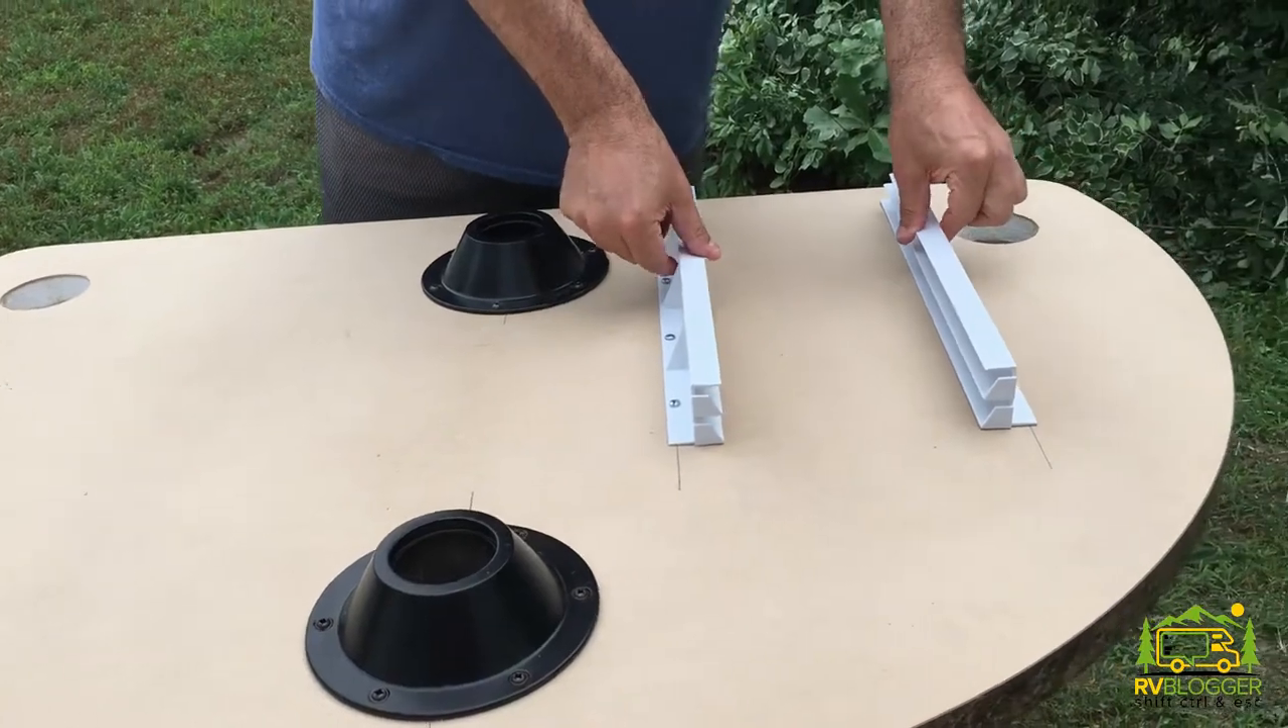The cups are installed that will sit on the poles, so that's what holds the table in place. Our drawer guides are installed so we can slide our drawer in with all of our silverware.